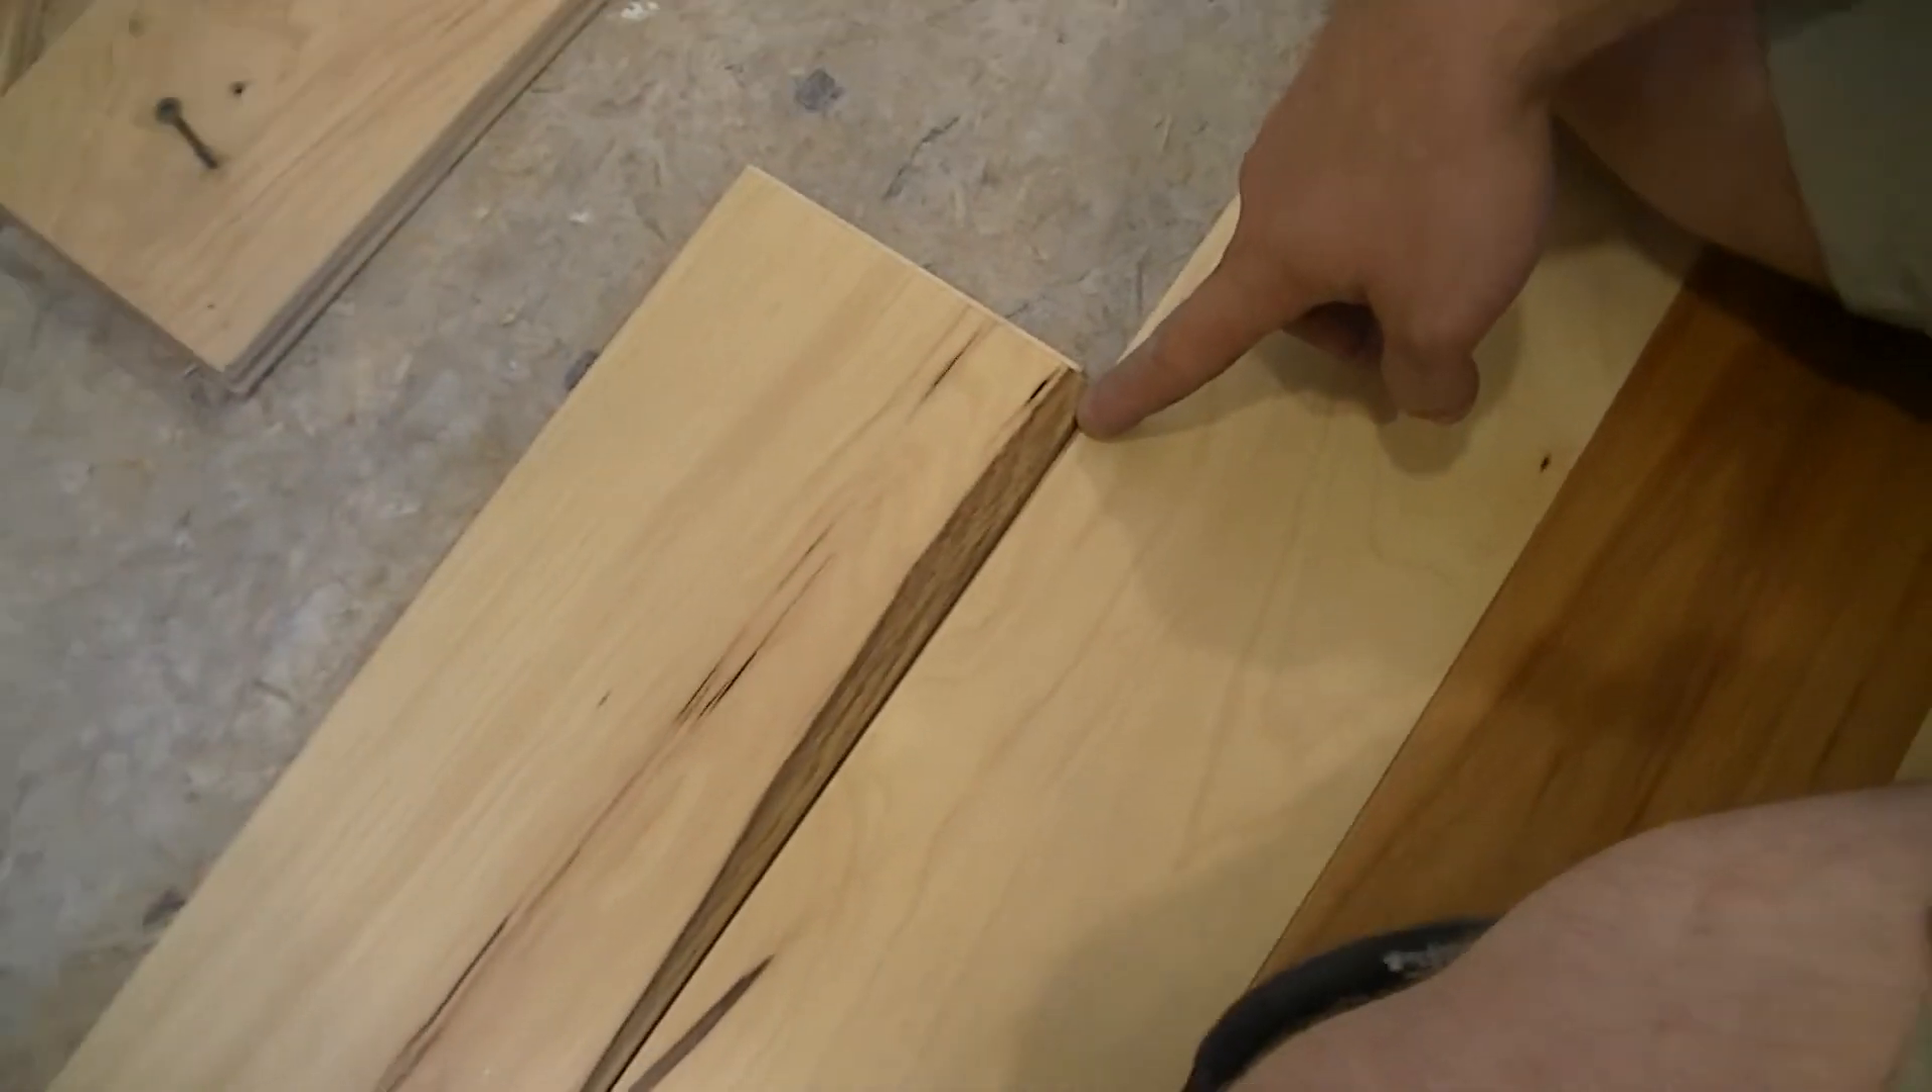And this particular board that I'm laying down has a slight warp to it outward. And so I can see that because of the gap here.